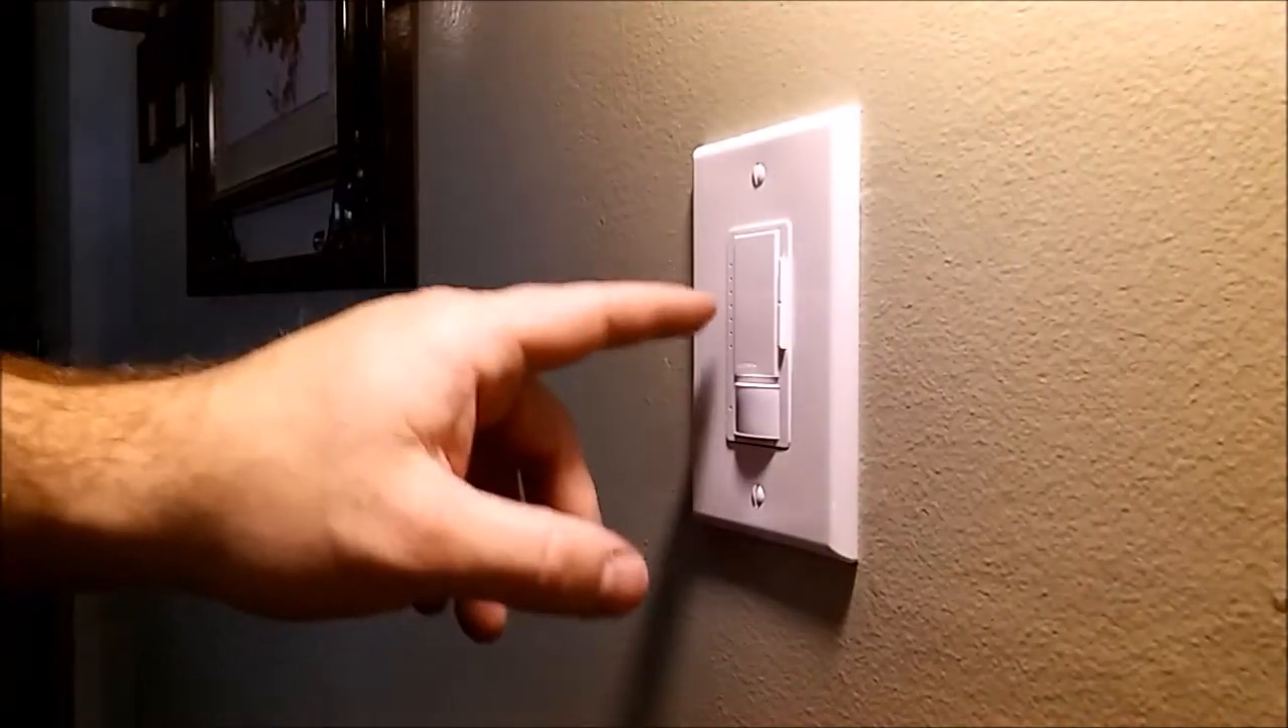All right and that is our light switch installed.